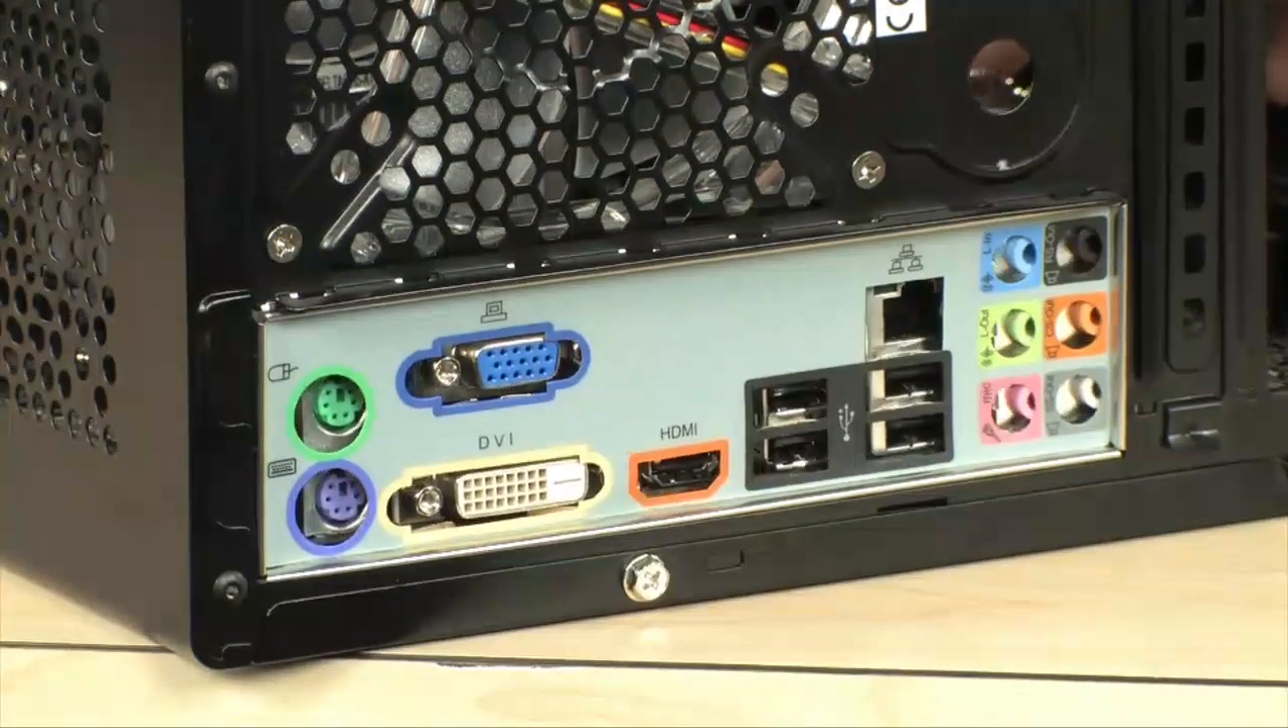So here goes the motherboard. I'm going to line it up with the input -output shield. As you can see everything is lining up.